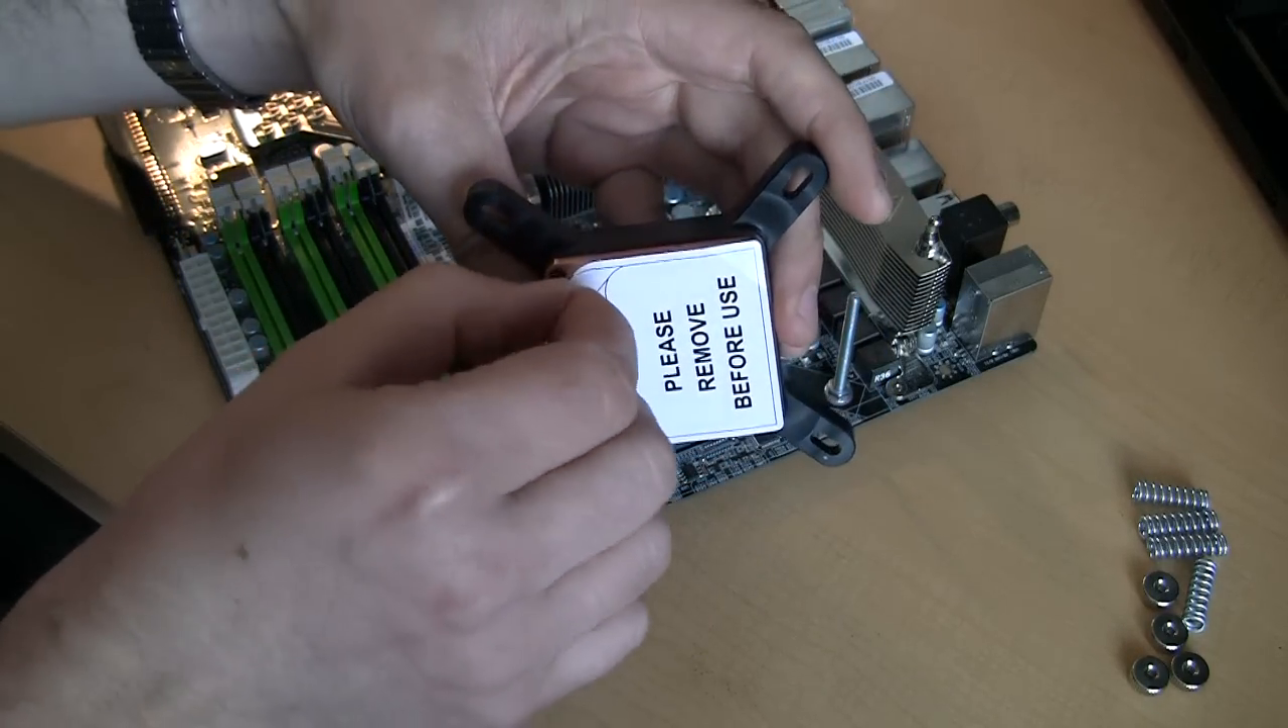There's a protection film on the surface of the block which obviously need to be removed.